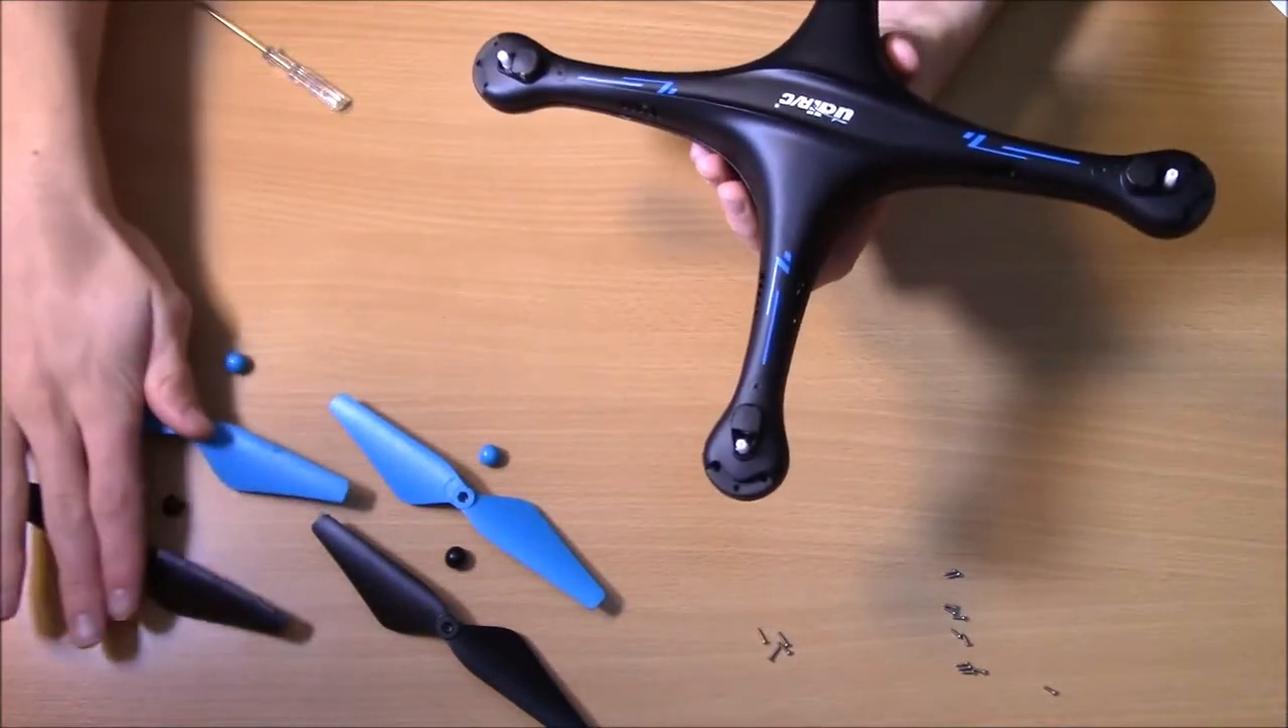All right, so I got all the propellers off and you're going to want to keep them separate.